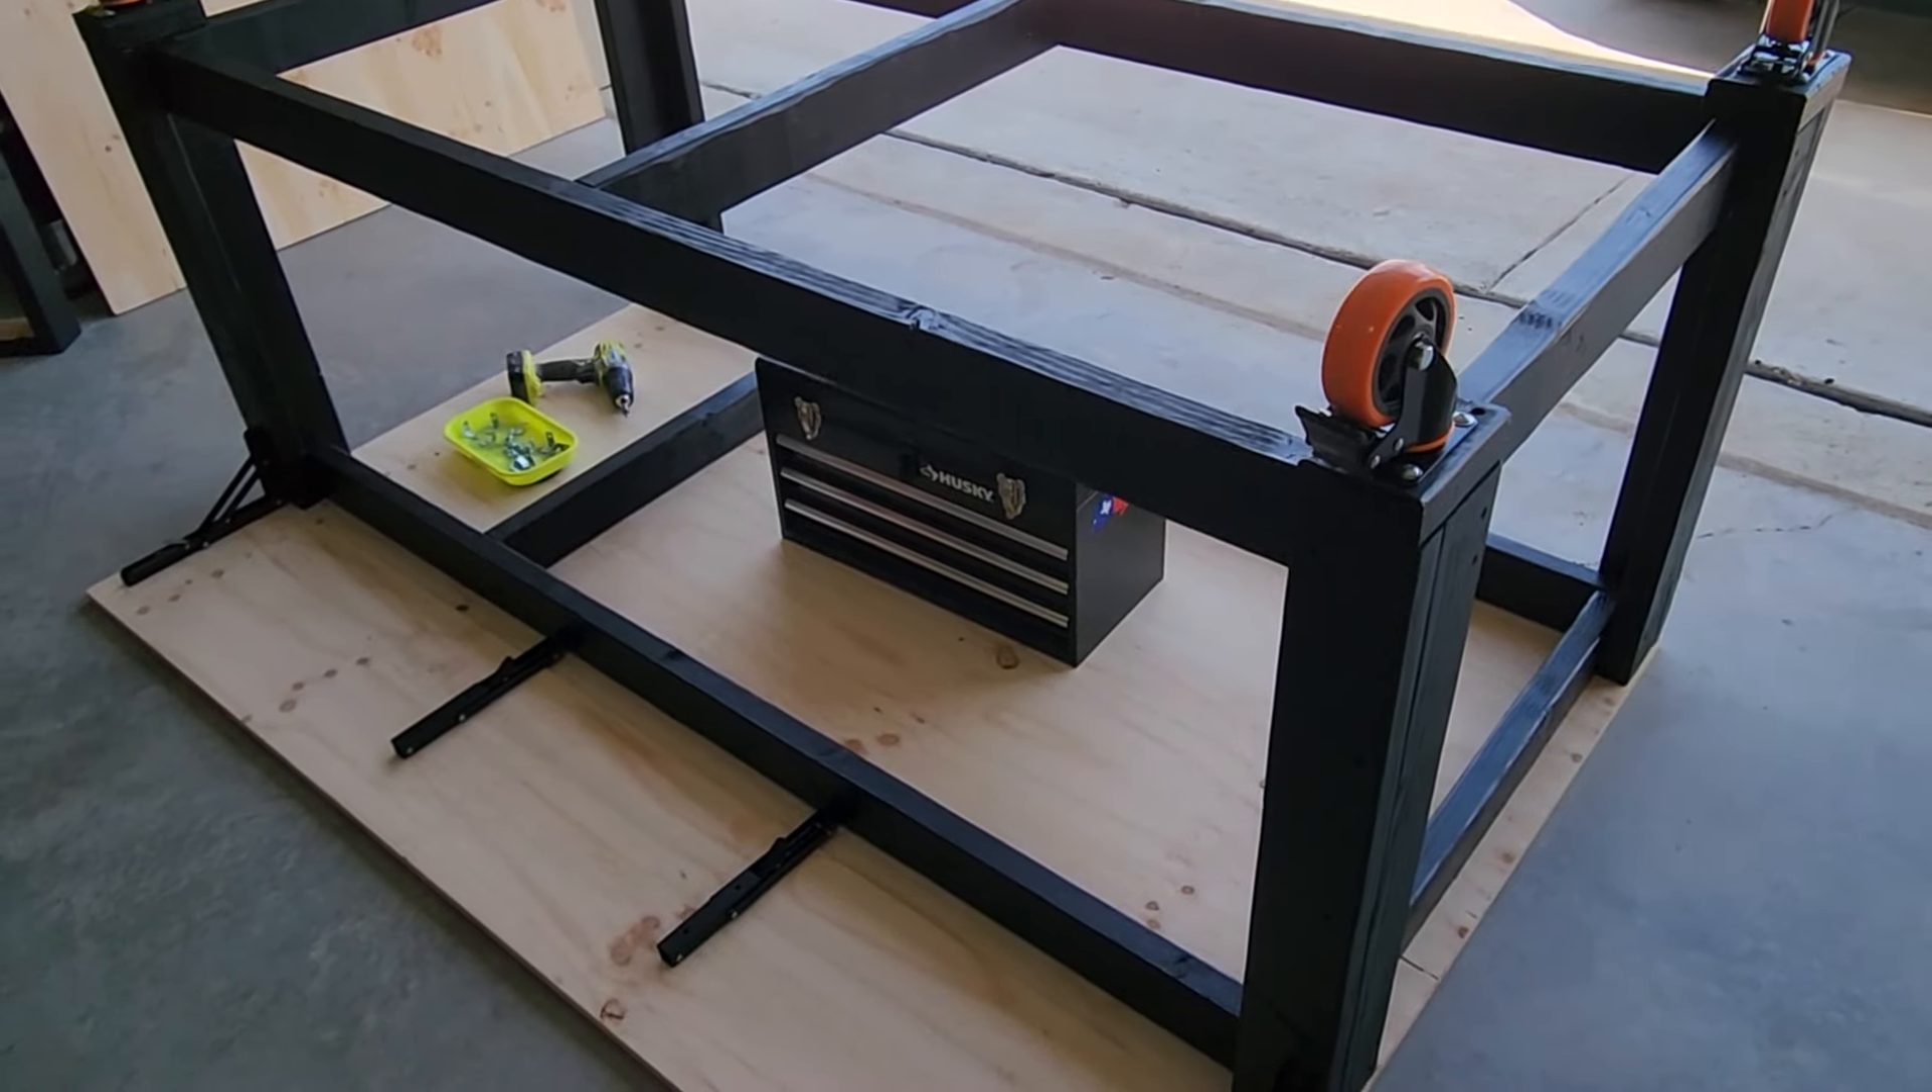You can see that I have the casters on.